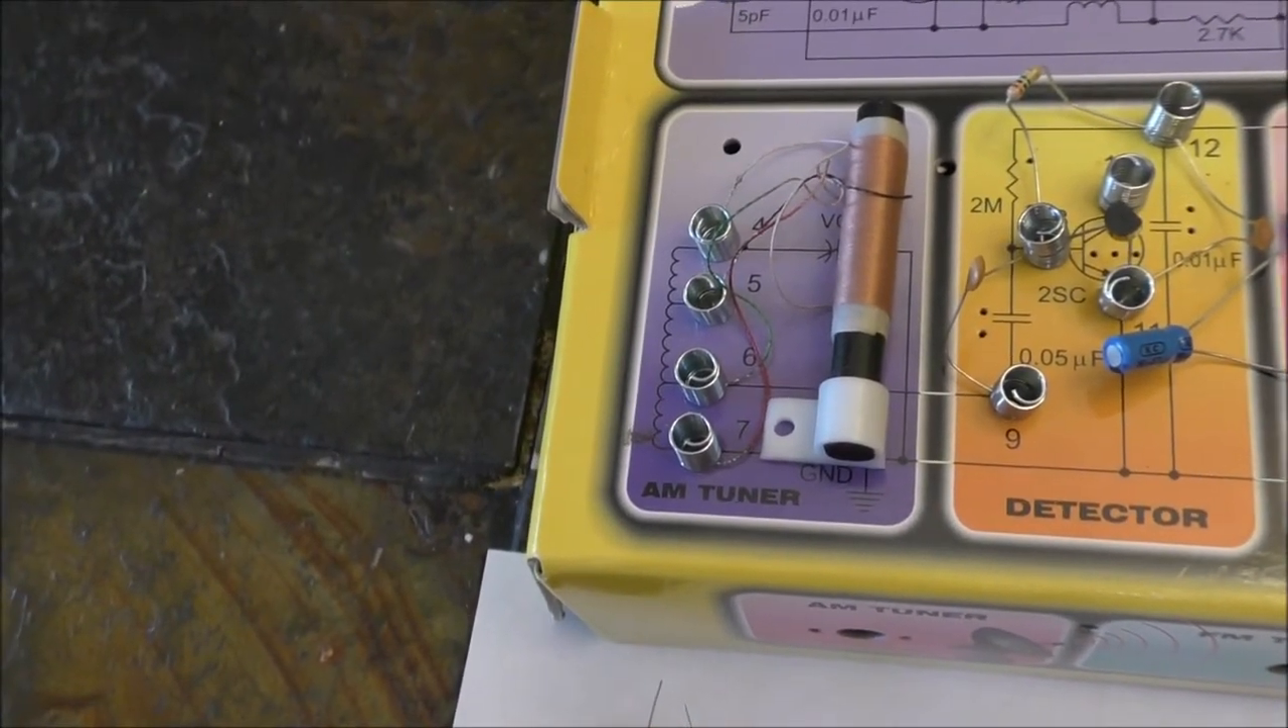As you can see, I have put in our AM antenna.